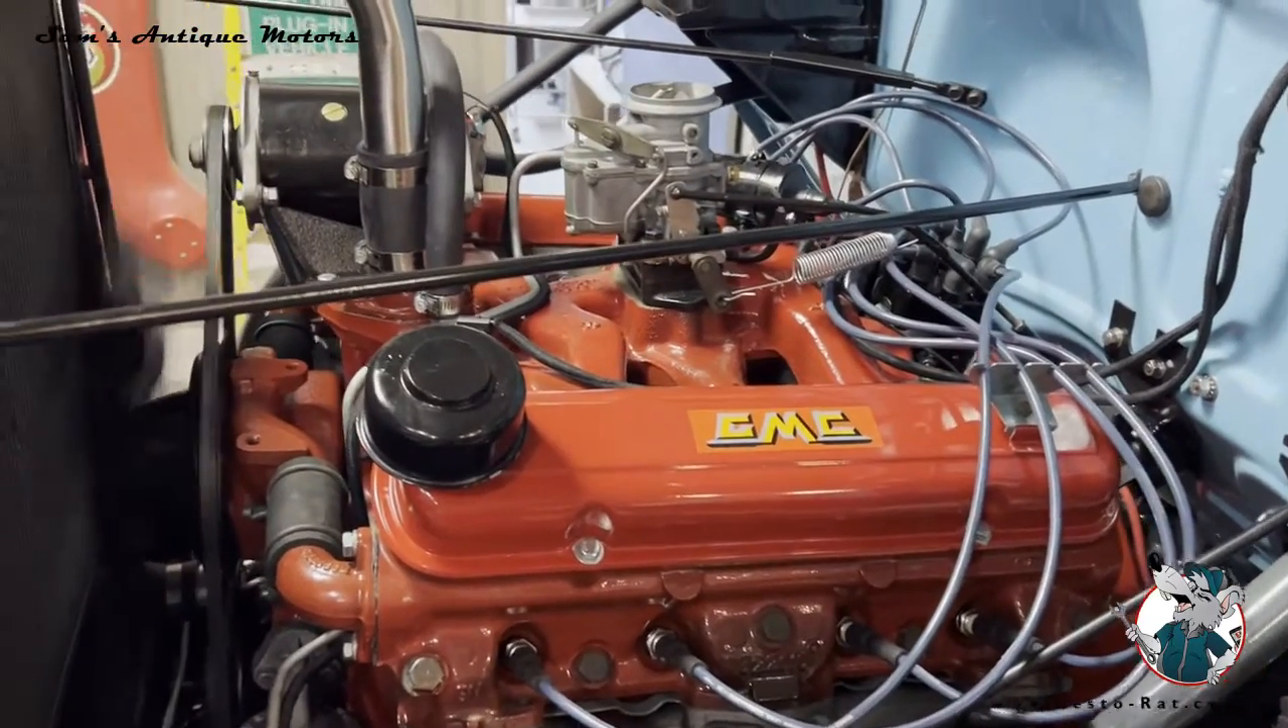We got the engine back in.